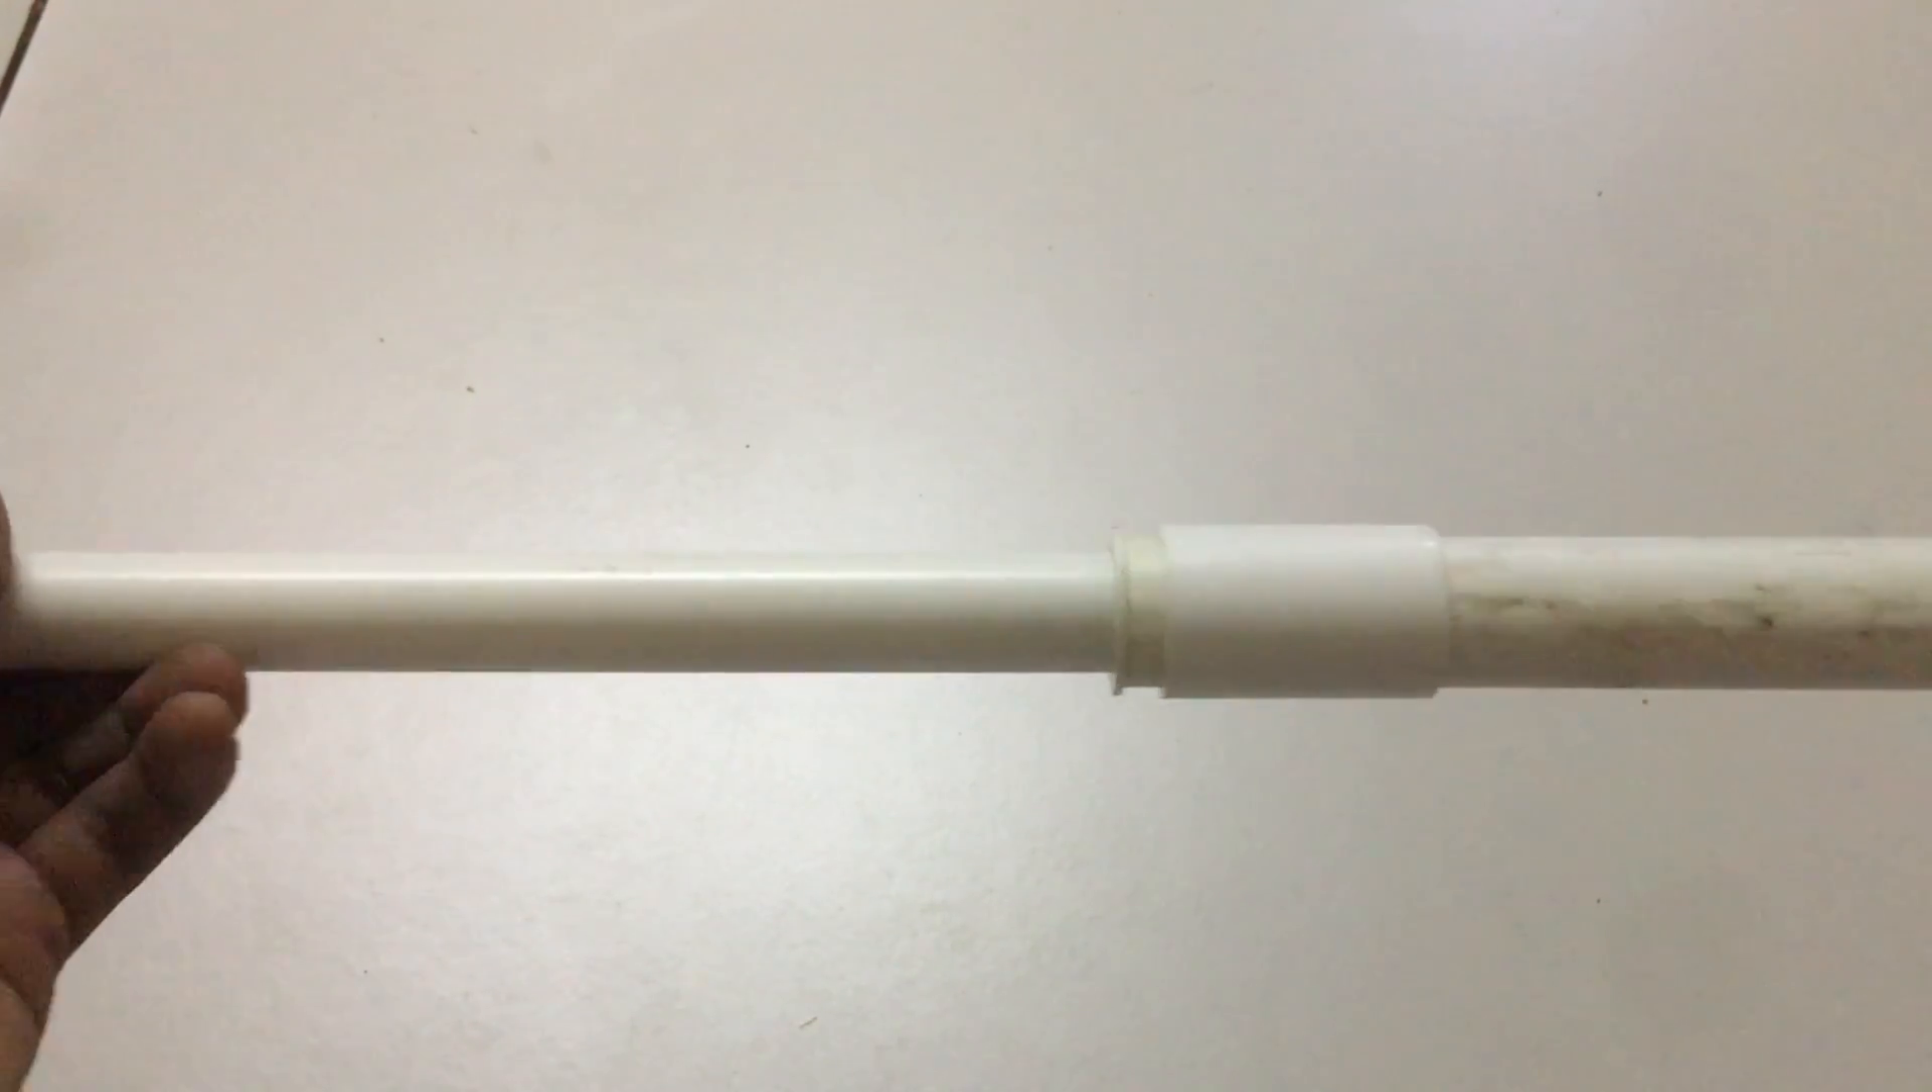So this is a 25 mm conduit pipe here connected with the right side of the coupler and this is how the reducer is work is to connect two different size of pipe with the help of reducer here.